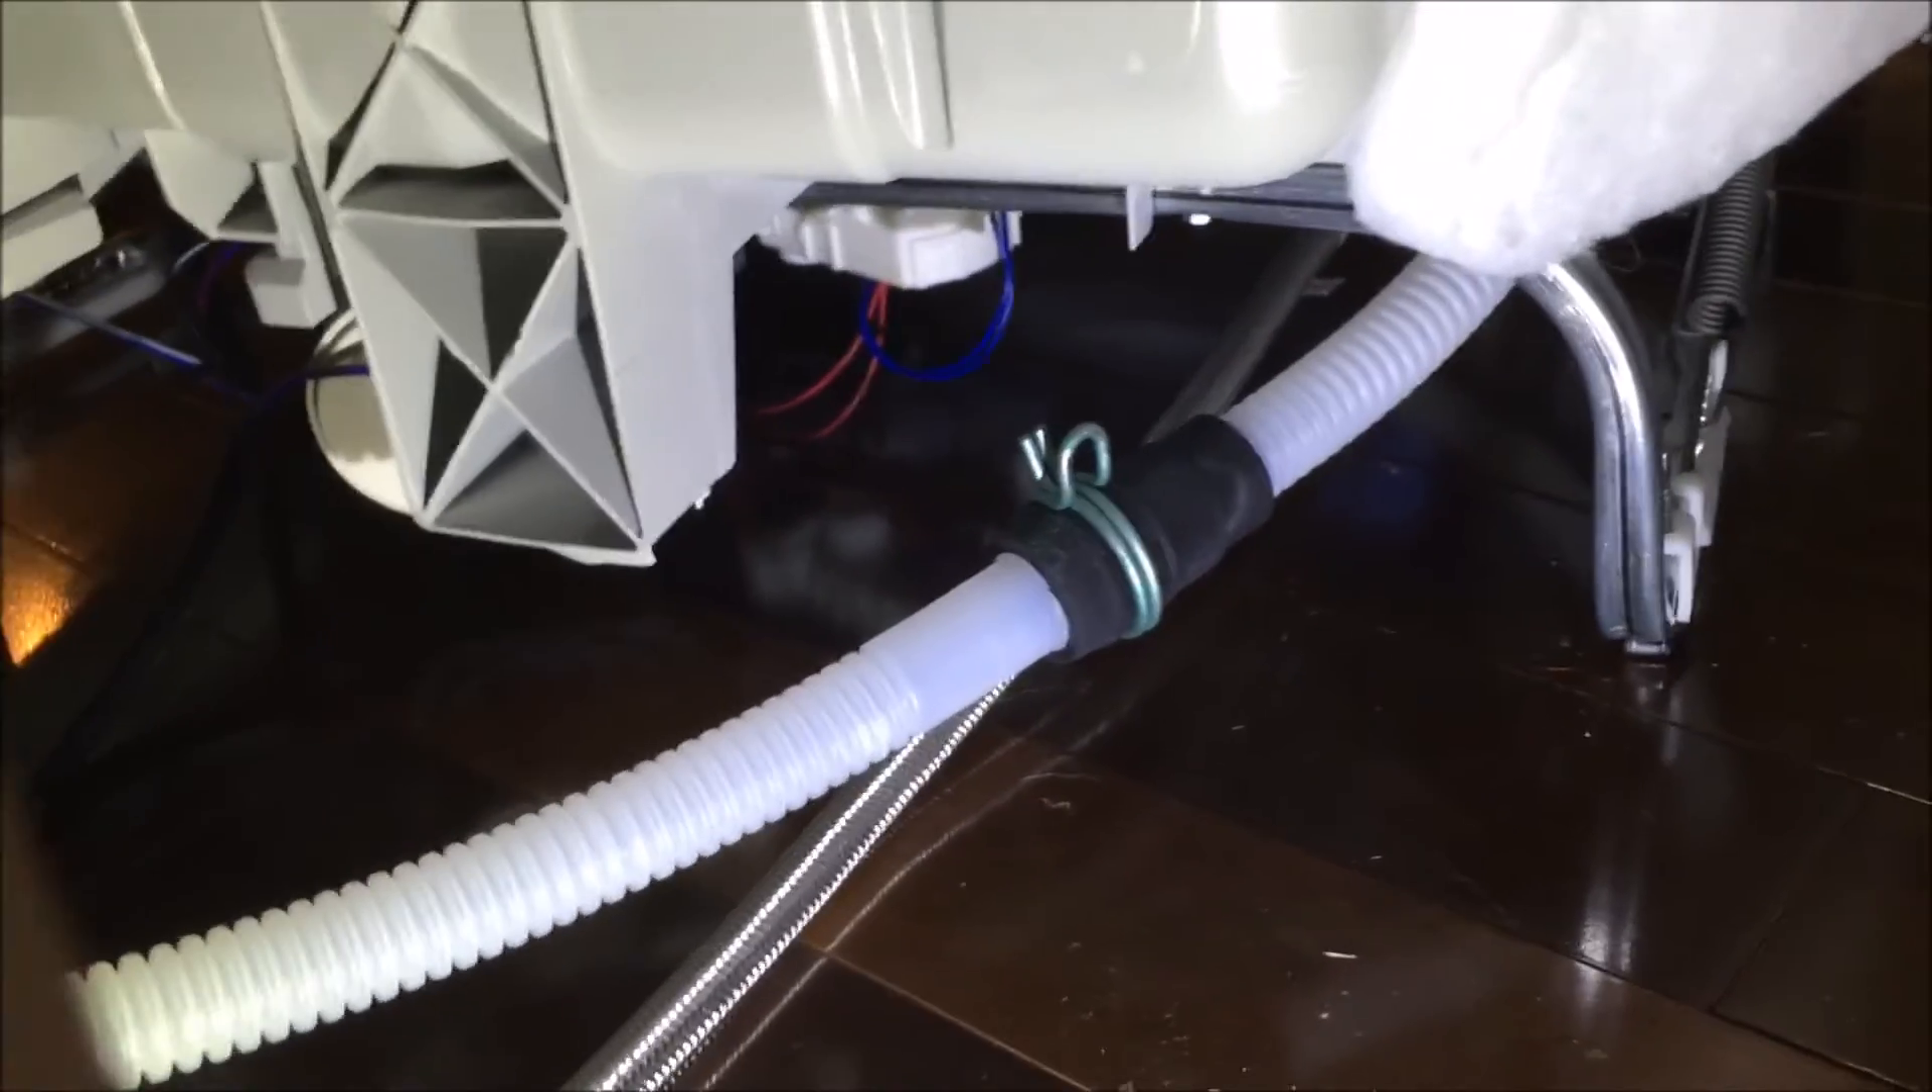So what he just did is he connected that drain hose to the bit of drain pipe that was underneath there and he just applied that little clamp, tighten that up.